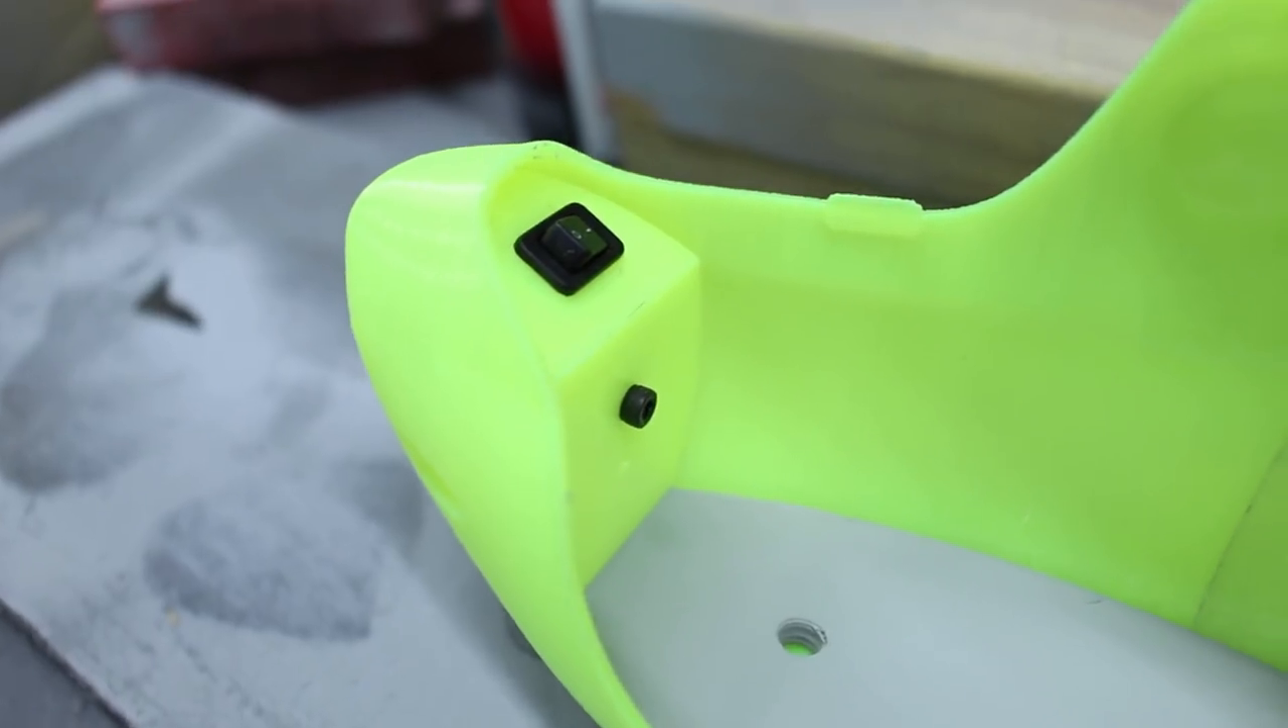The front panel is test fitted with a bolt to hold it in place and a switch set in the square hole.